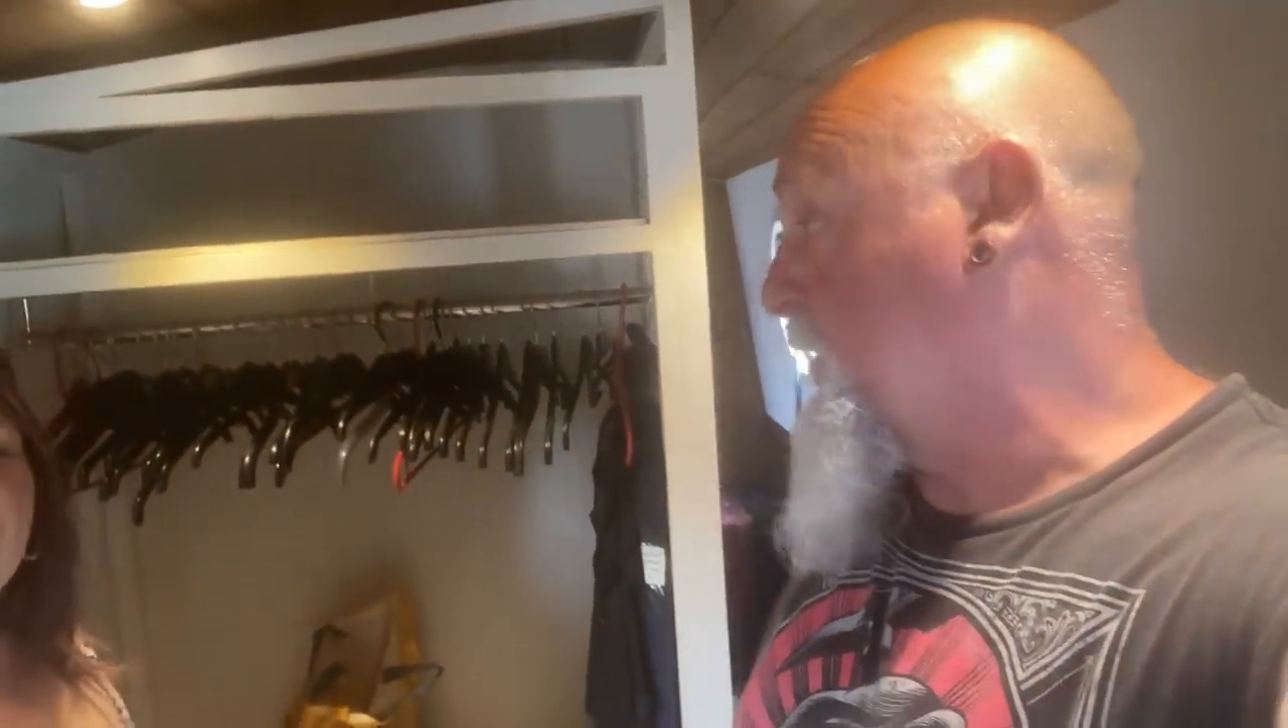We haven't got any doors on it um we haven't got any ply lining on the sides.